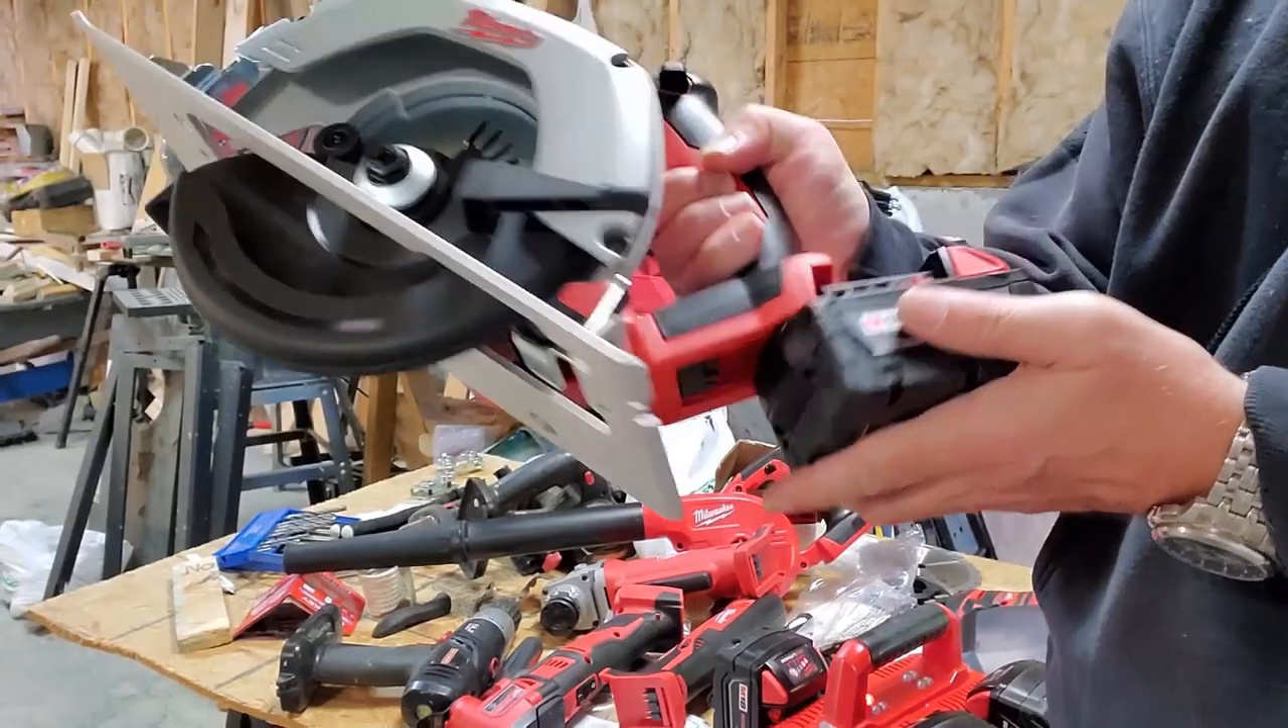I don't have the blade on the circular saw yet.